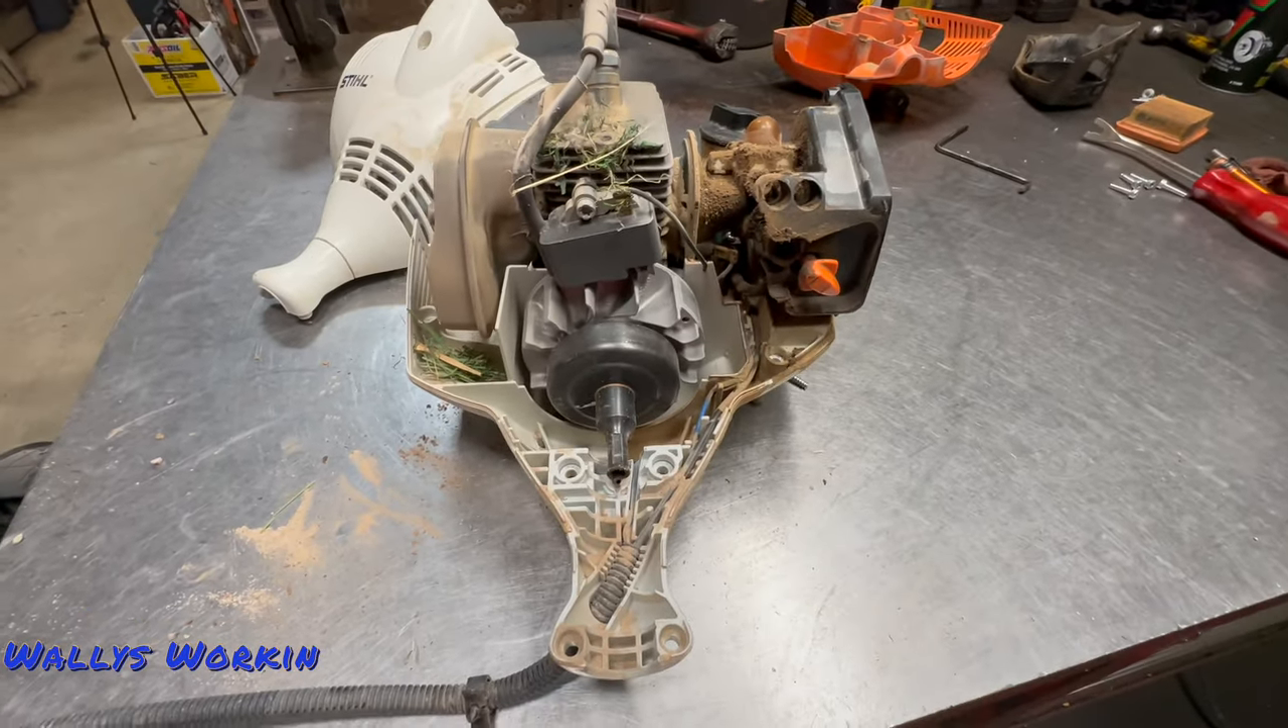Okay, I pulled this engine off the unit and I pulled the housing off of it.